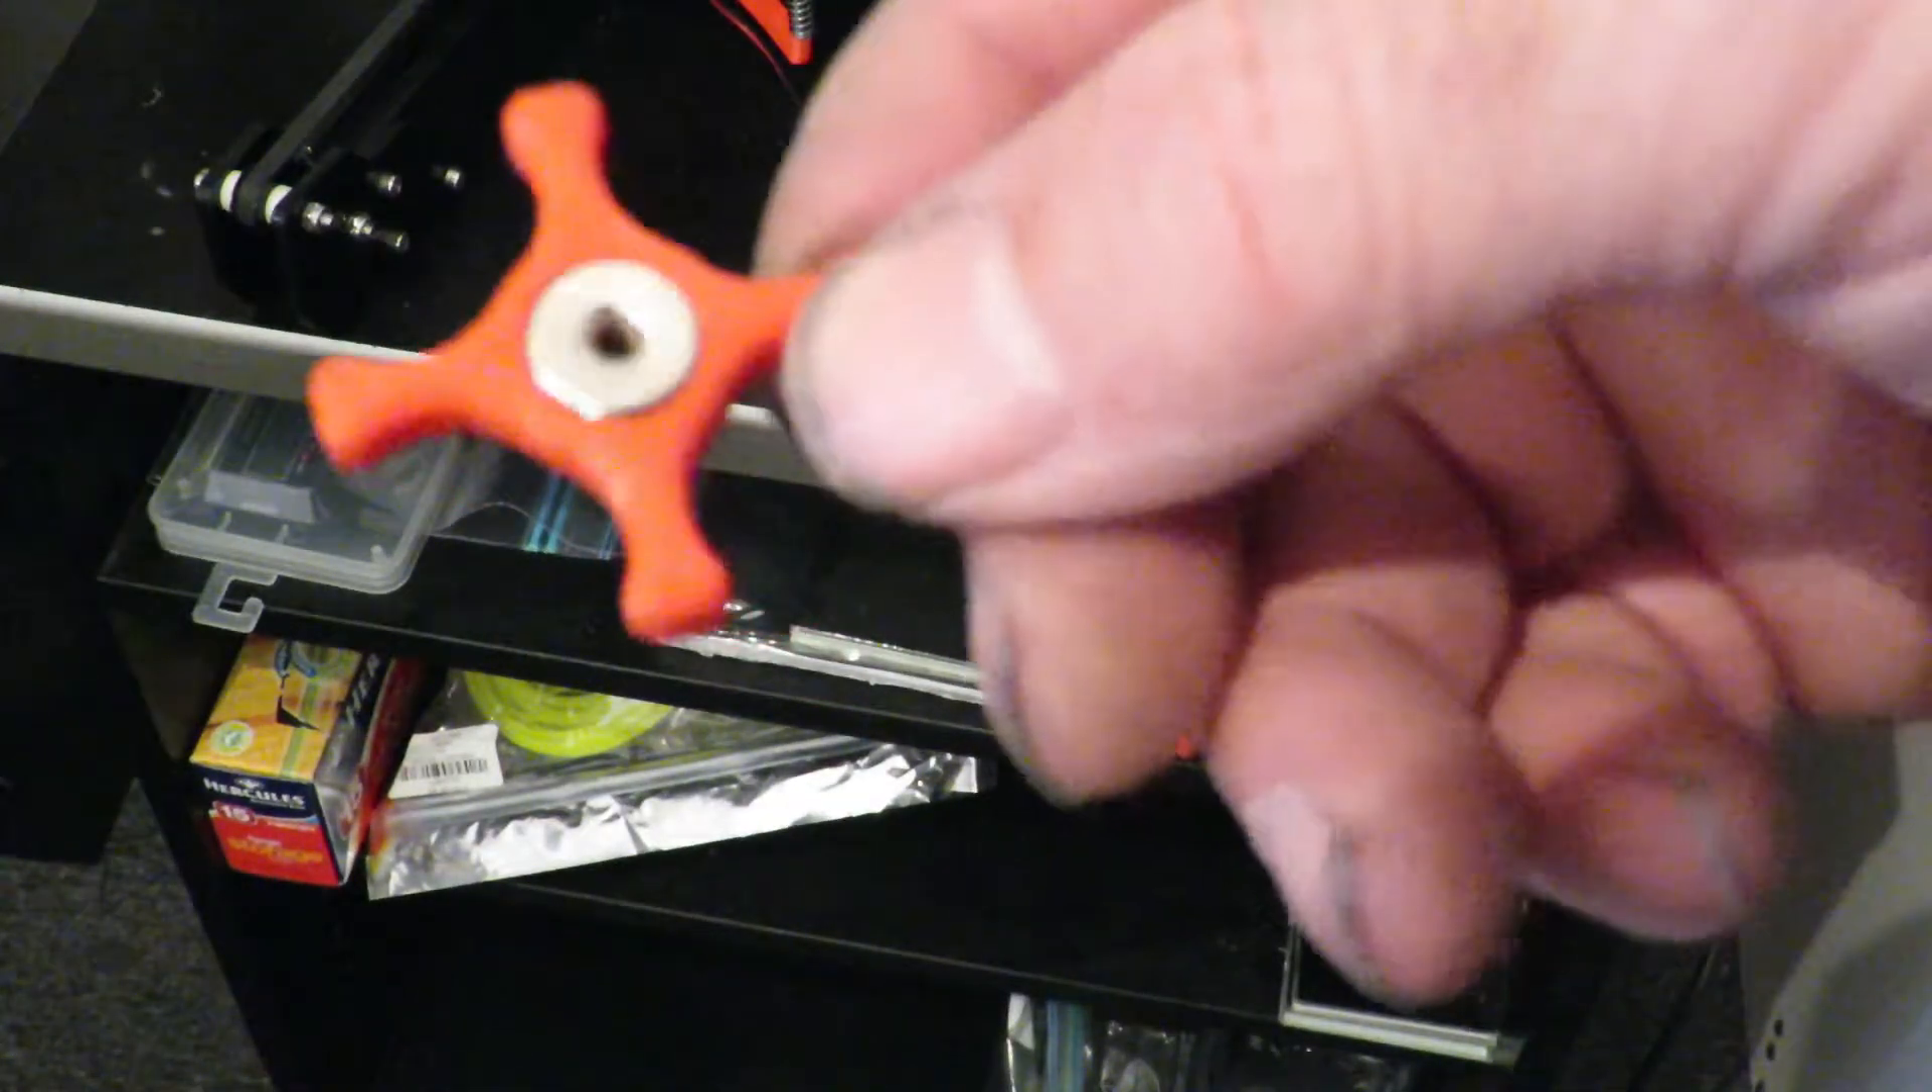Here's the little bed leveling device with the metal insert pushed in.